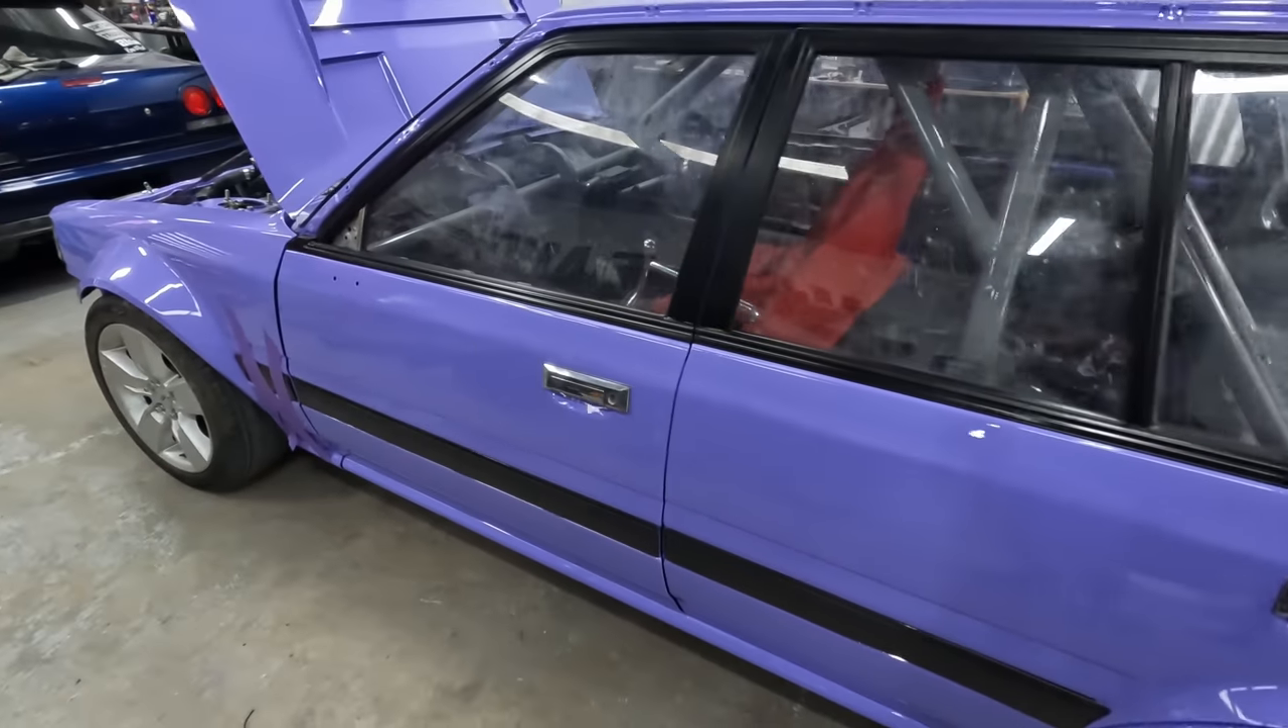I've been putting random bits and pieces back together, all the rubber seals on the doors, door handles, door locks, all that good stuff.